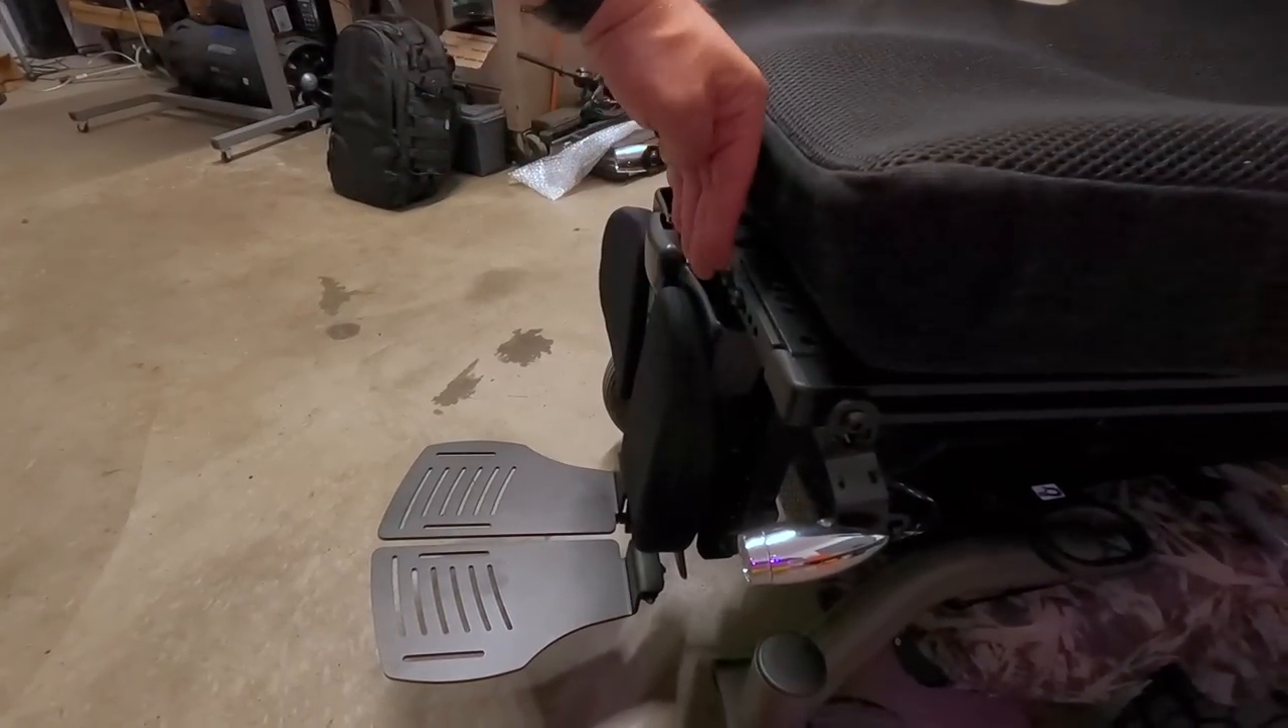I had to adjust the foot plates down just a little bit and now if you notice they kind of stick out a little bit in front of the seat pan.